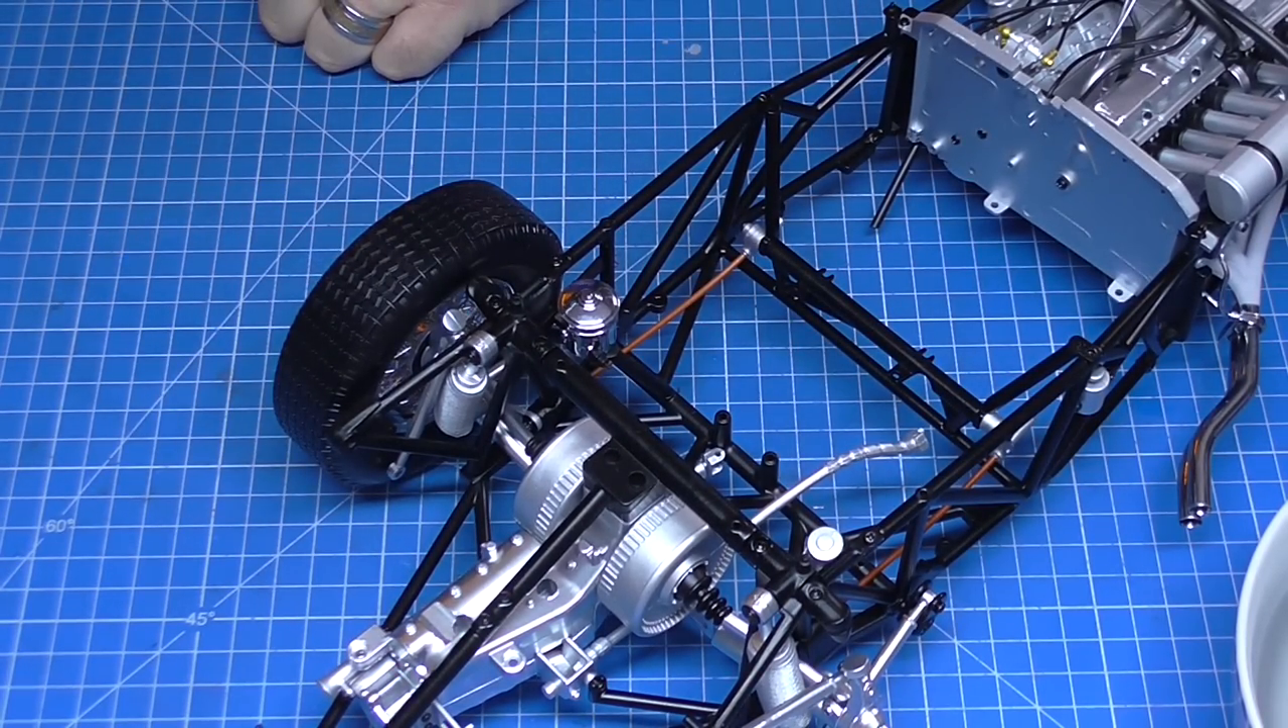That's that tire in place.